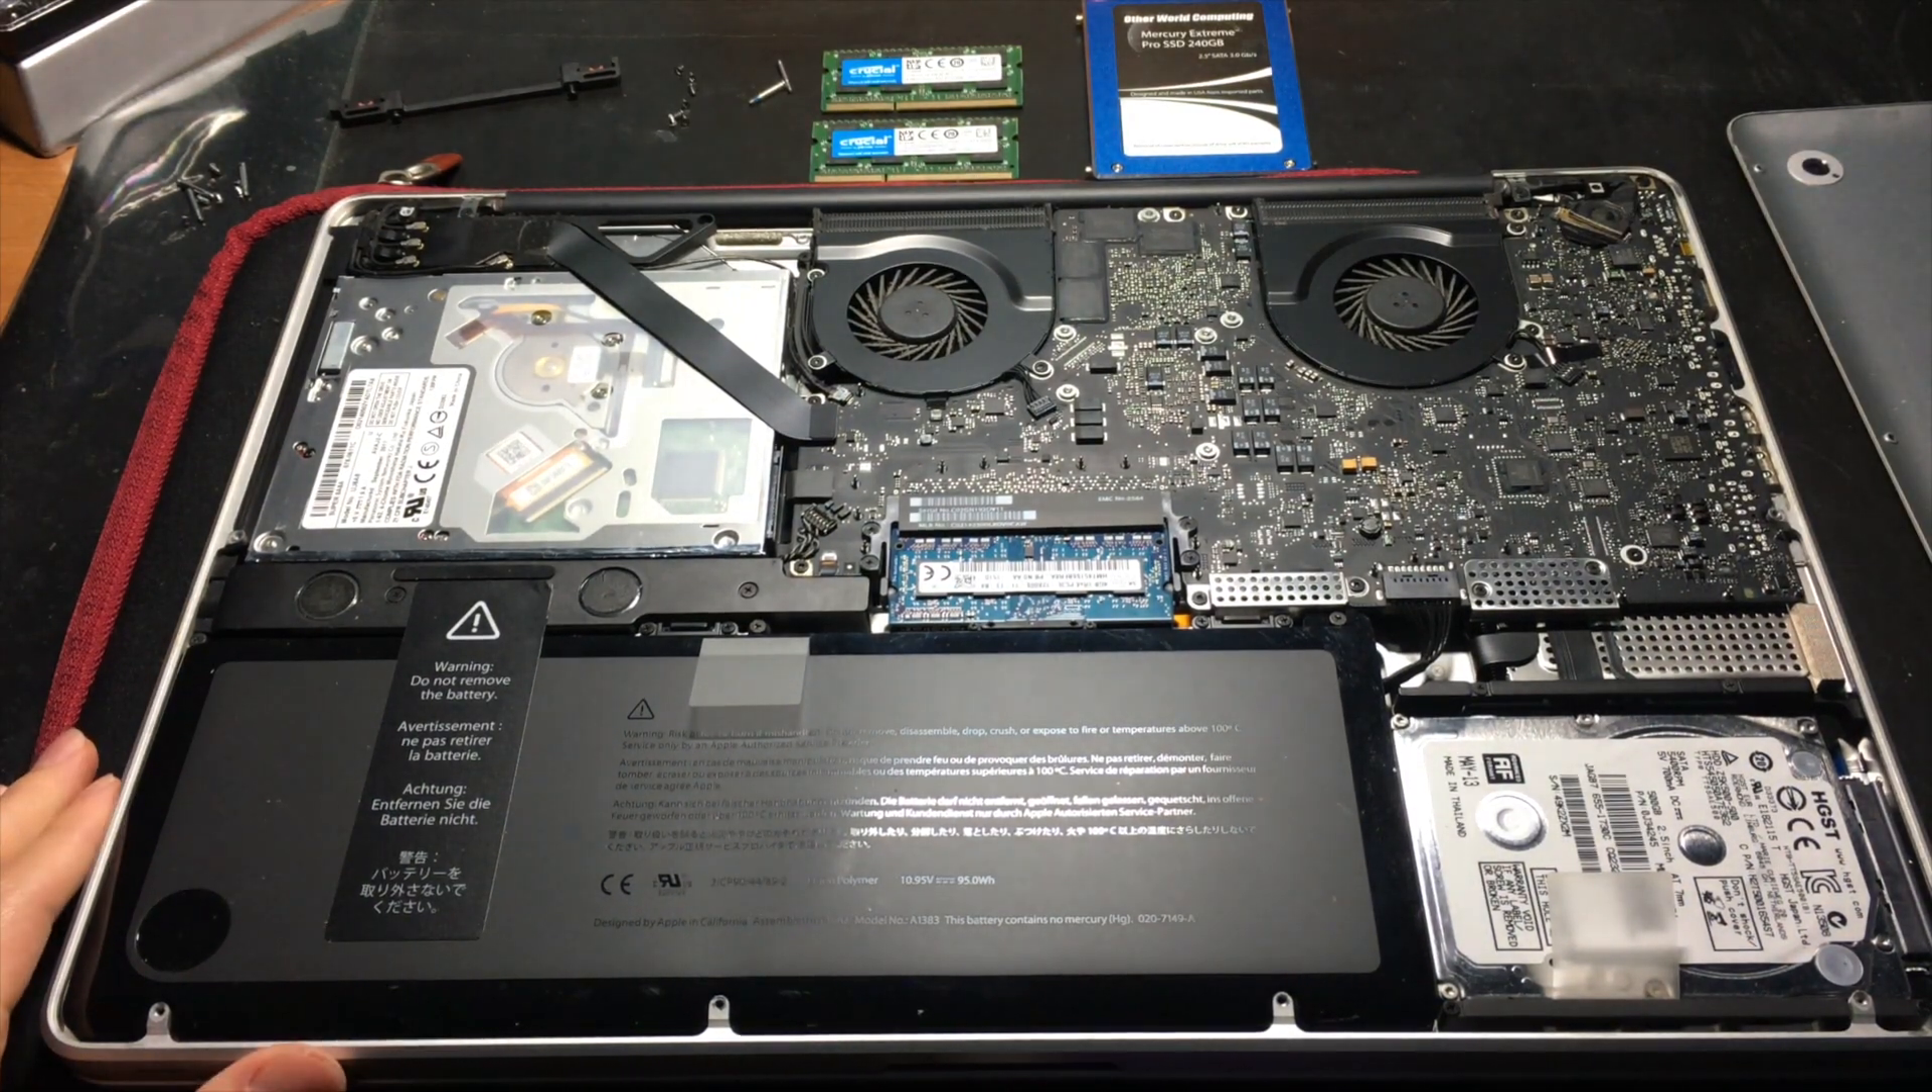So I have opened the computer.